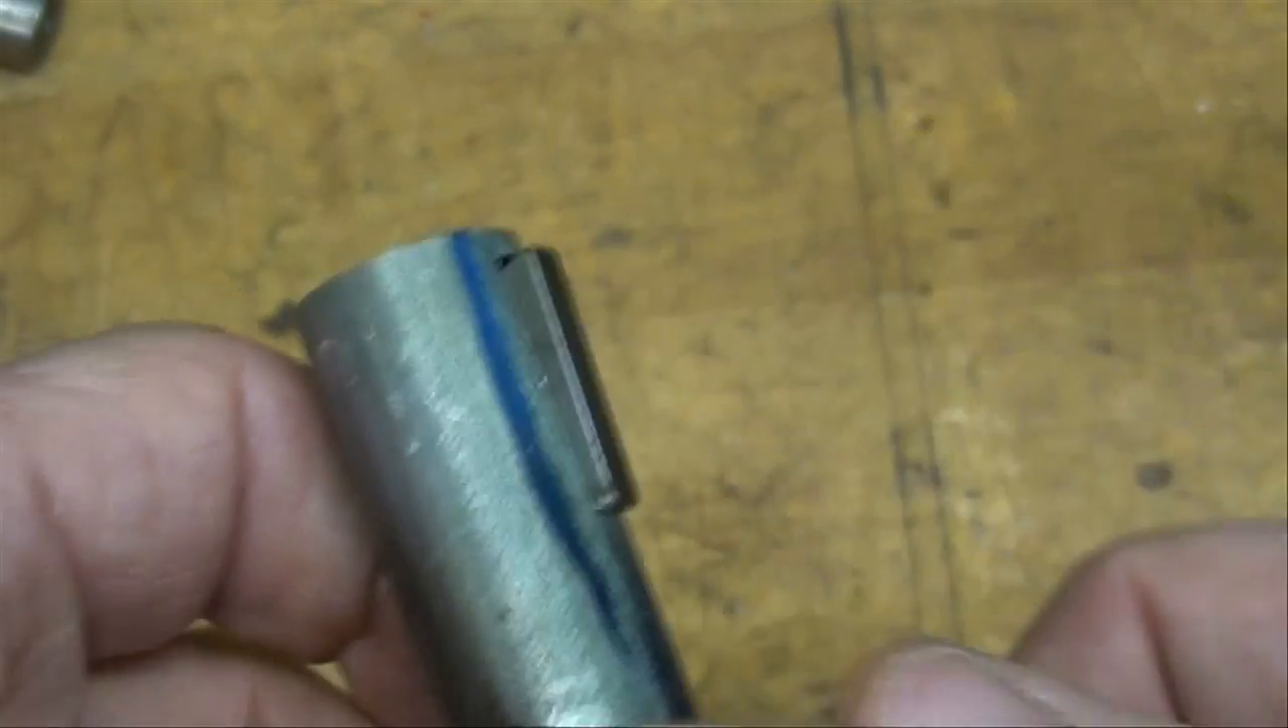Now there's the key and it fits in there very nicely.